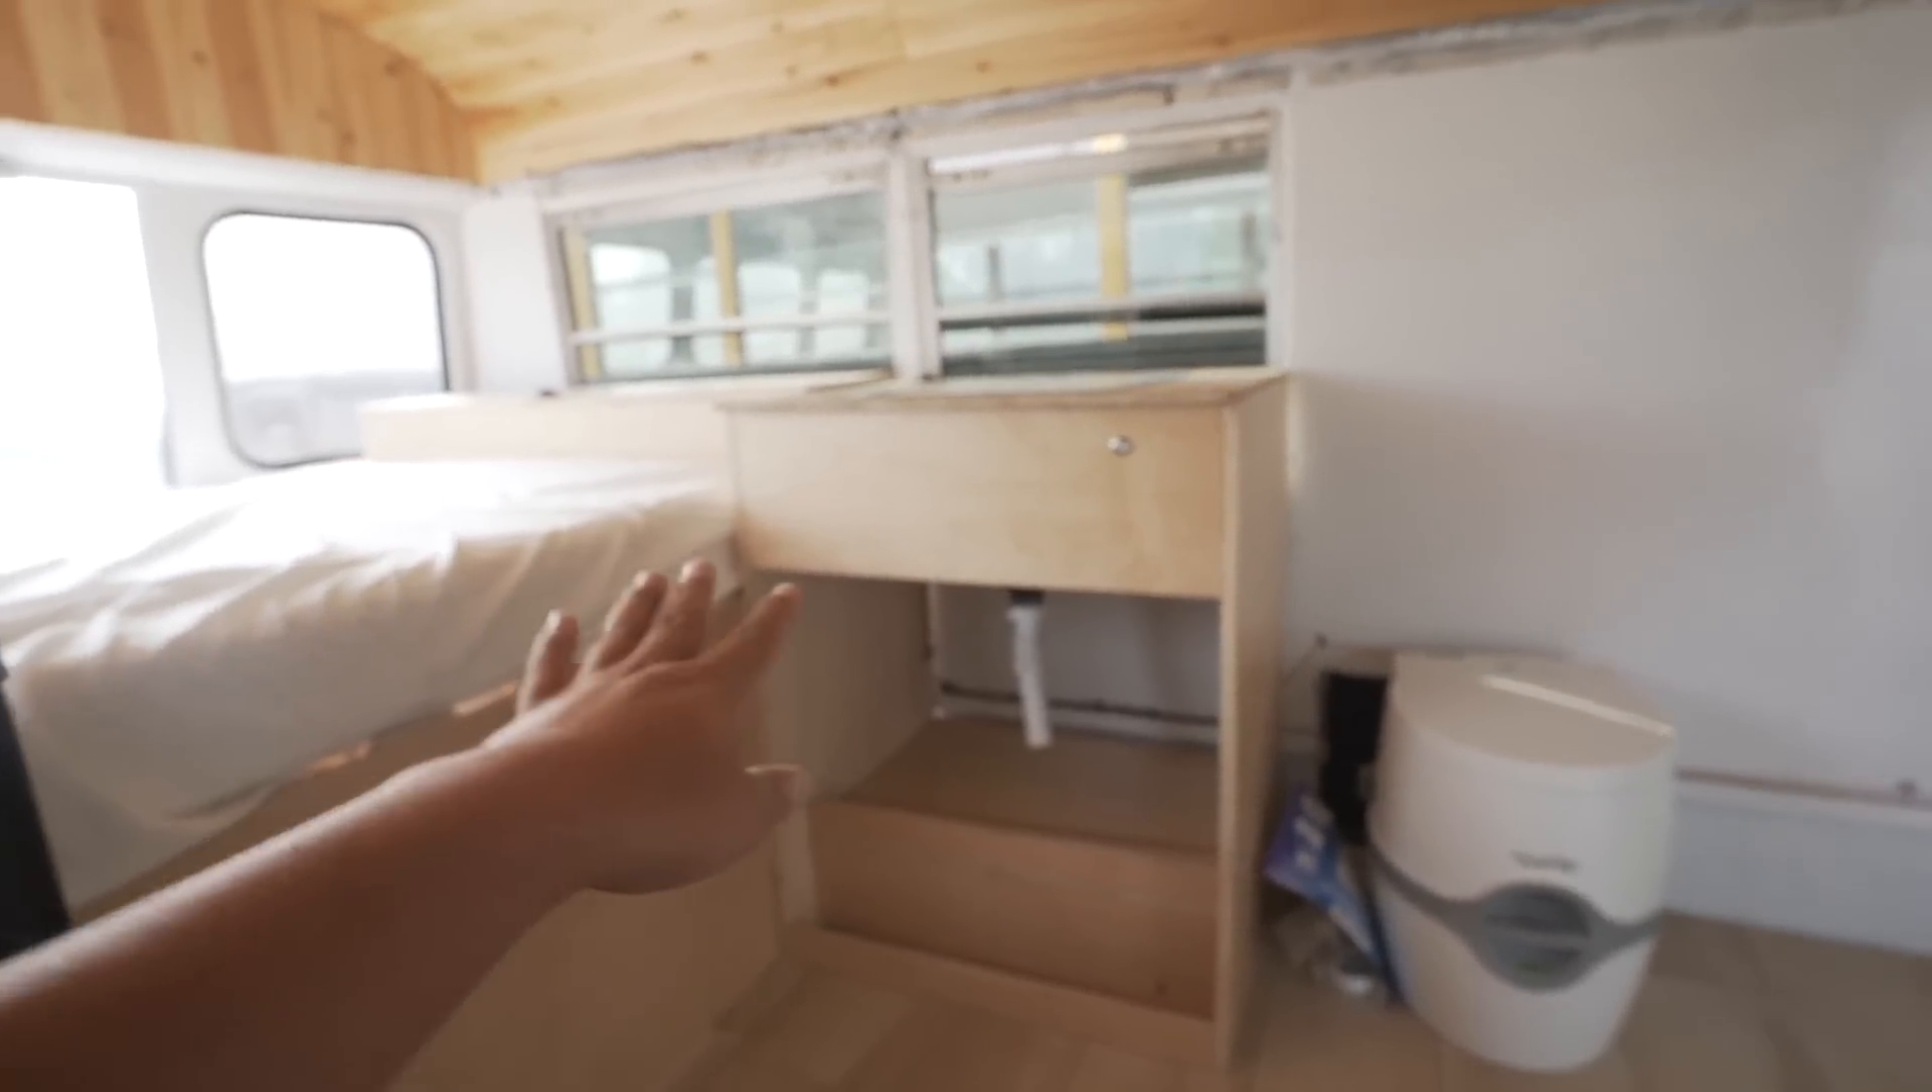Now we haven't done the plumbing yet or put the water tank in.